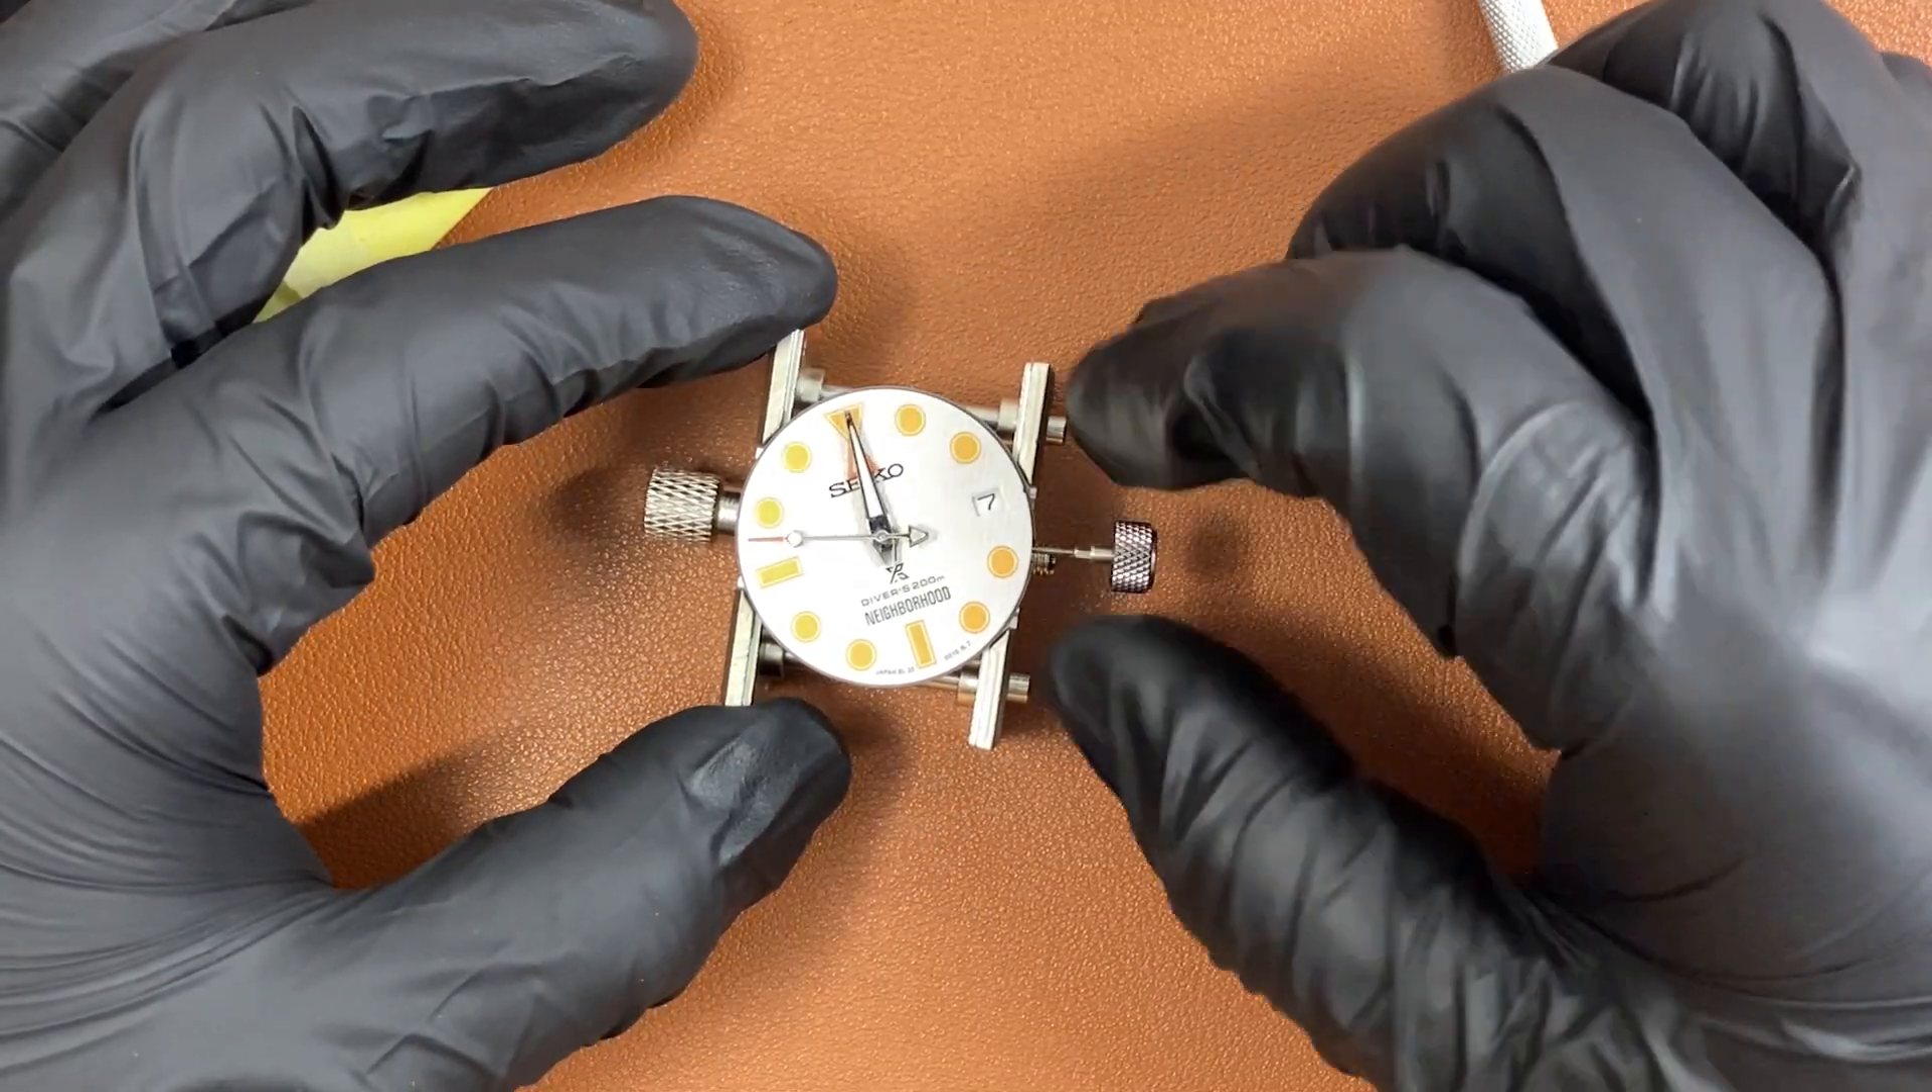Yep and the second hand is in now remove the stem.